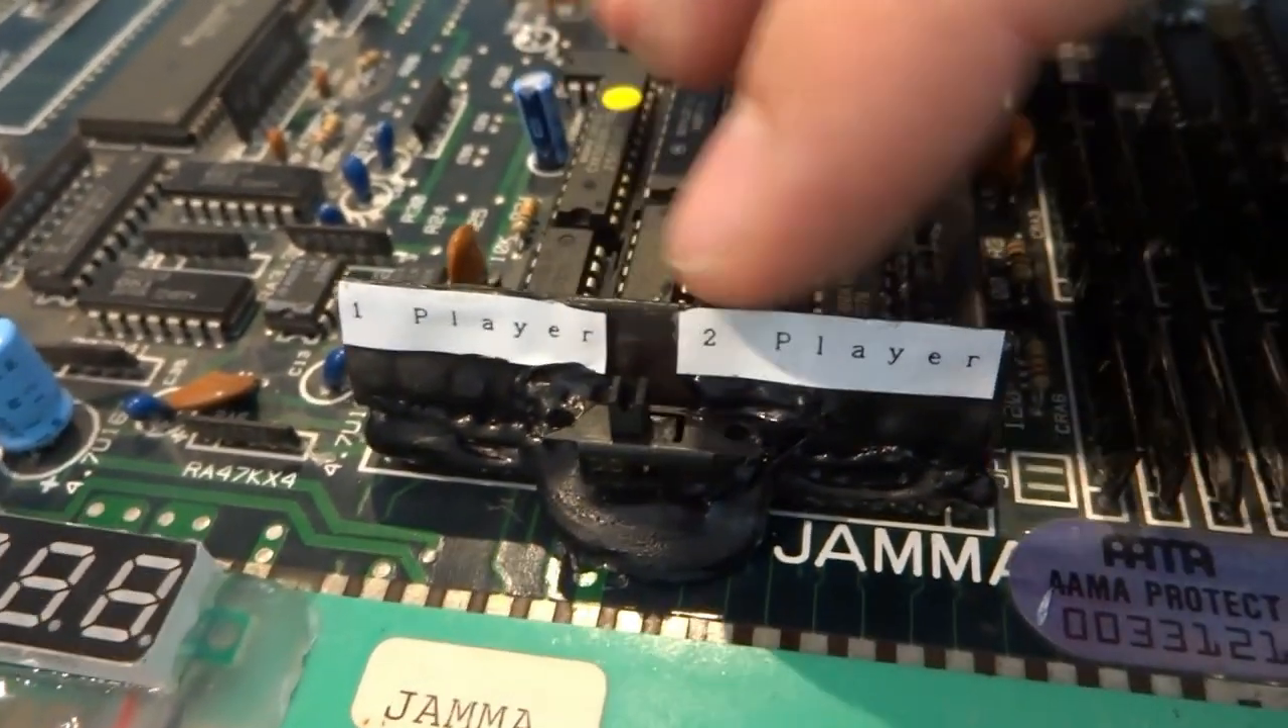Okay so as you can see here i've fixed this switch down with some hot glue and i've made a couple of labels for this.